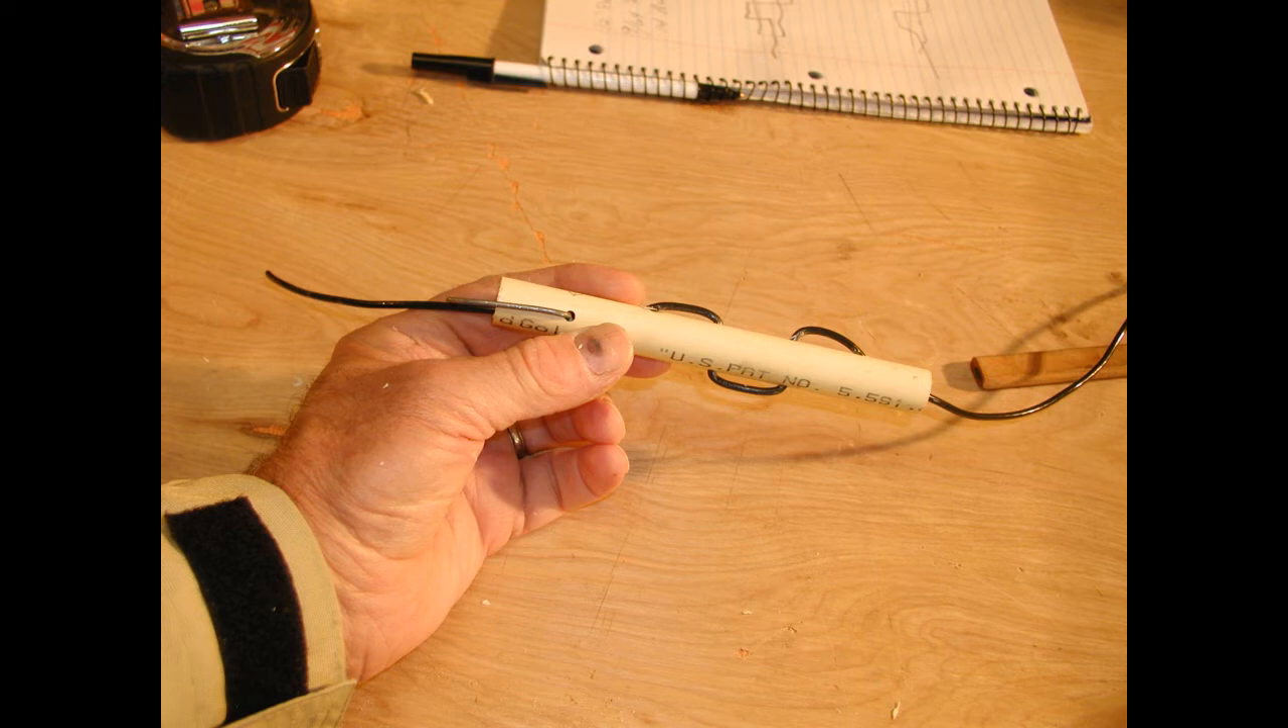Here's a view of the completed end insulator after the antenna wire has been installed.